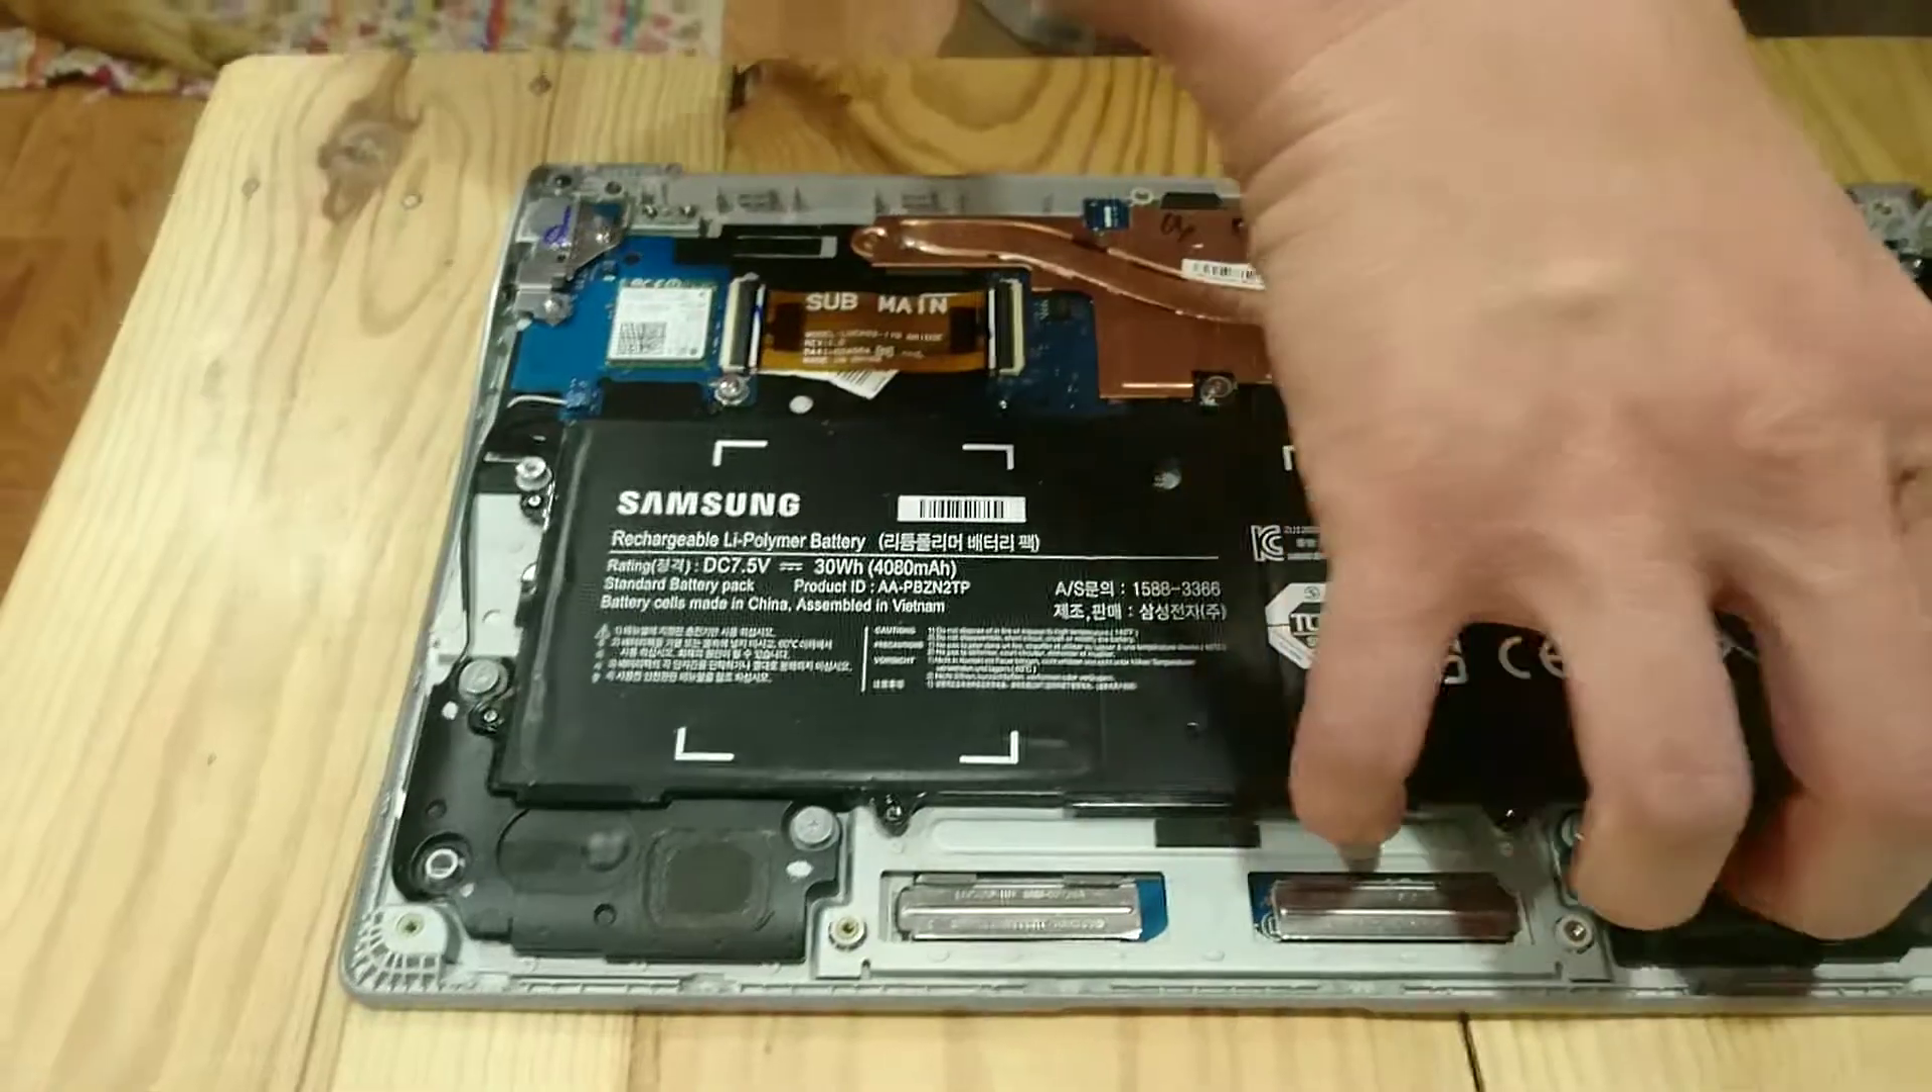And it looks like the final thing is the battery. And this should just sit right down on top of everything else.